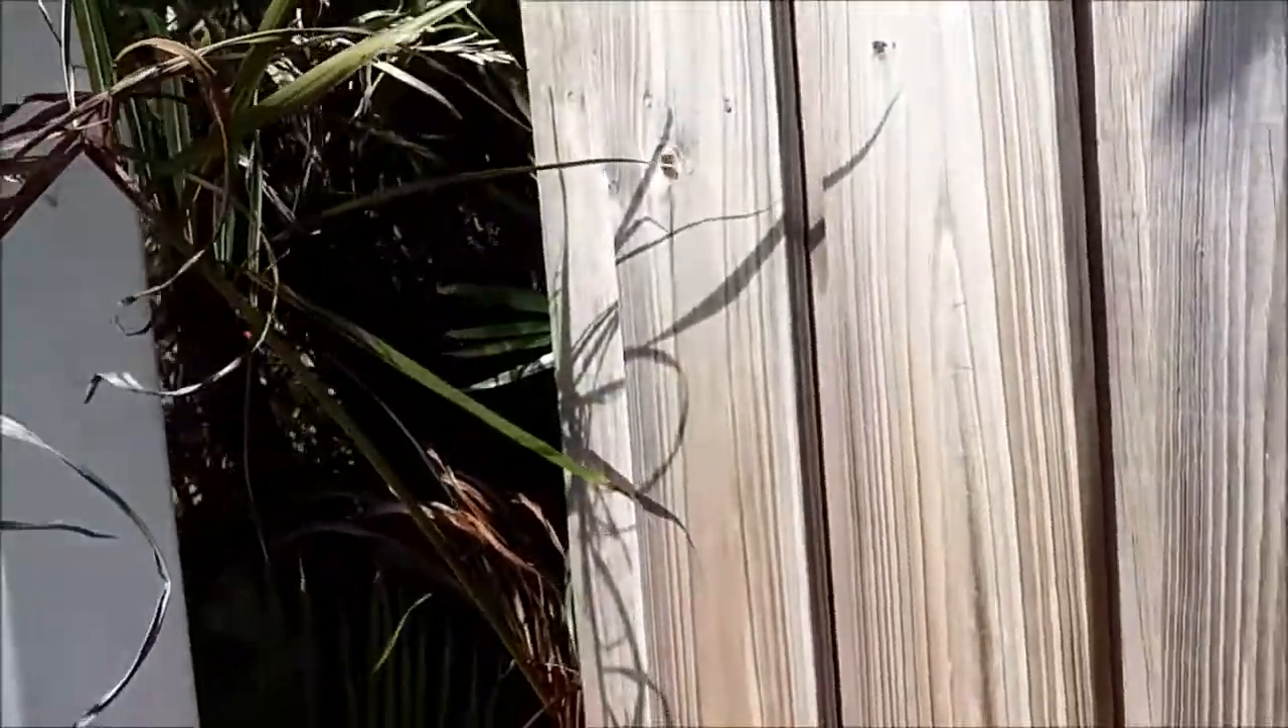Now, this is my fence before my fence came up to here. Now I've got this gap in here.